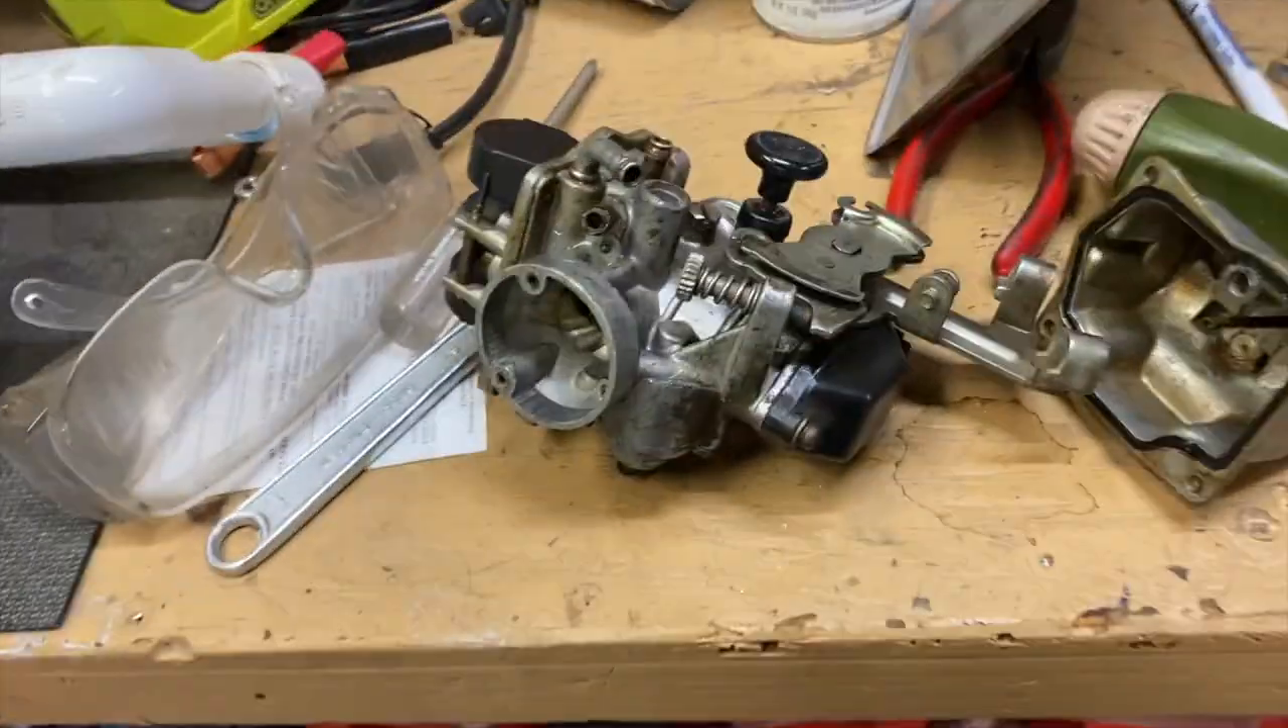Alright, we got the carburetor out.